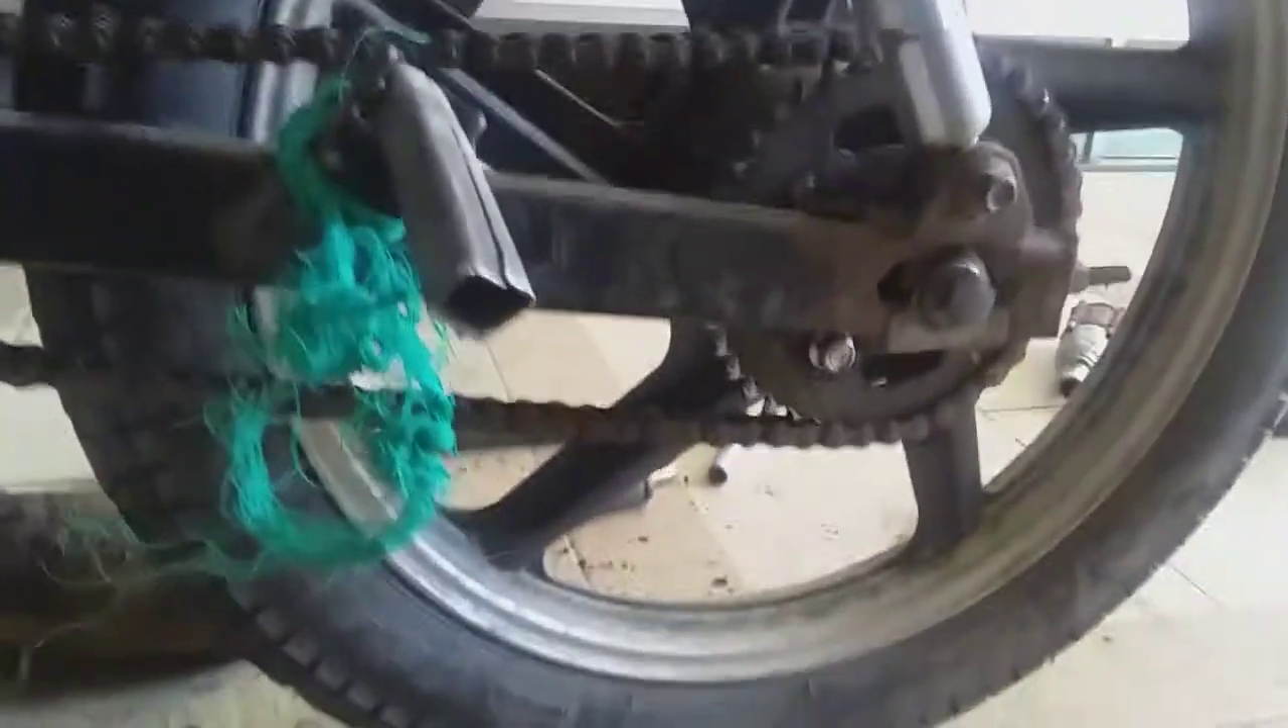El ring con su llanta bien ya quedó instalada.